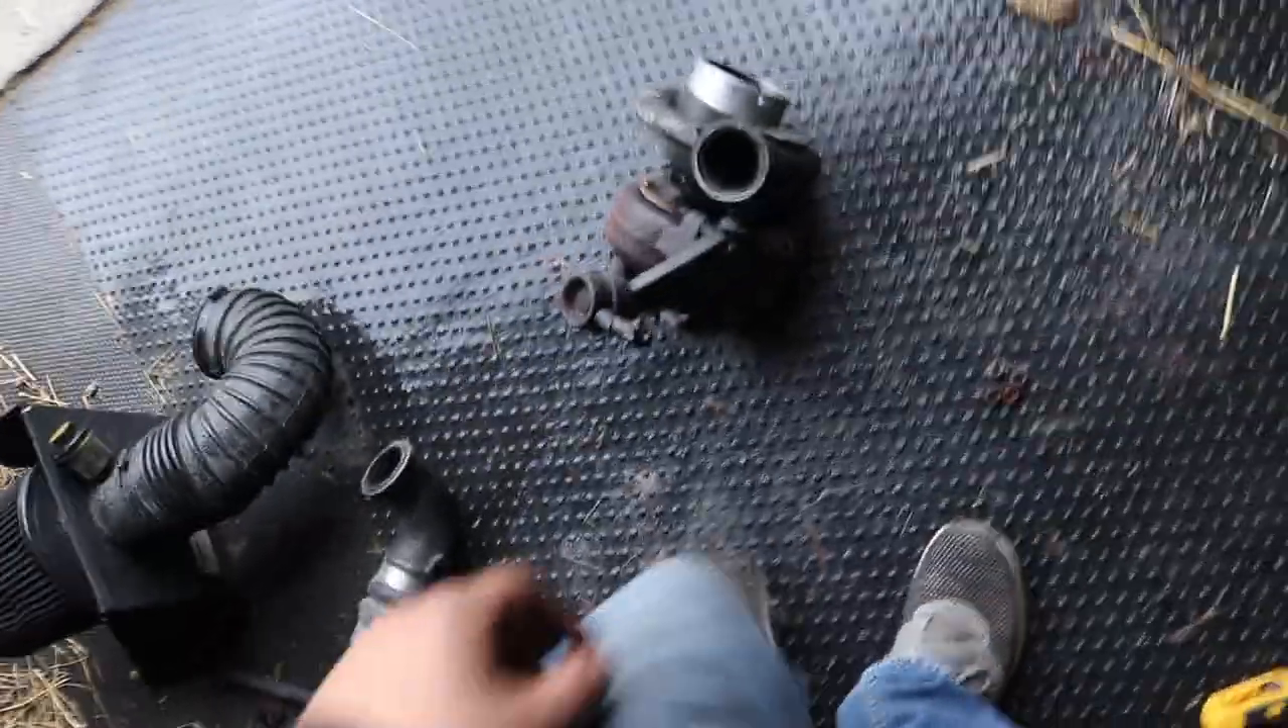So when we got back, I was able to pull the turbo off of the truck and get that taken off.